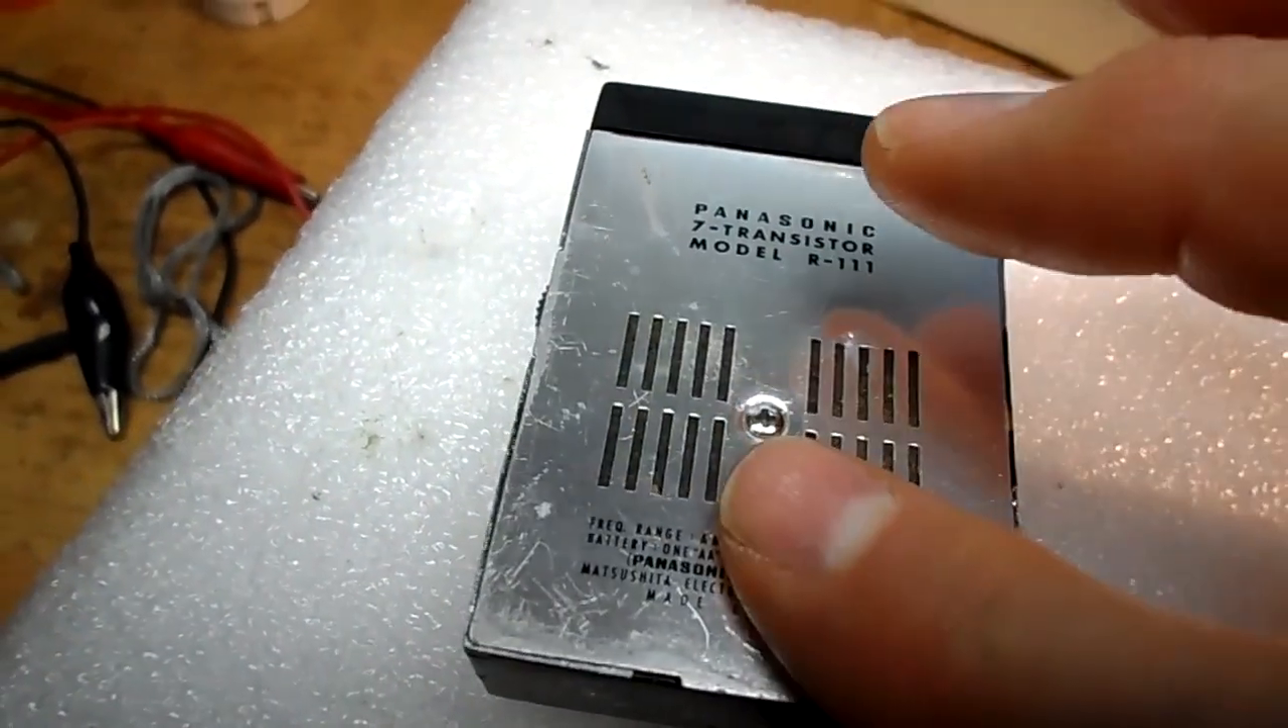I do have the back on.